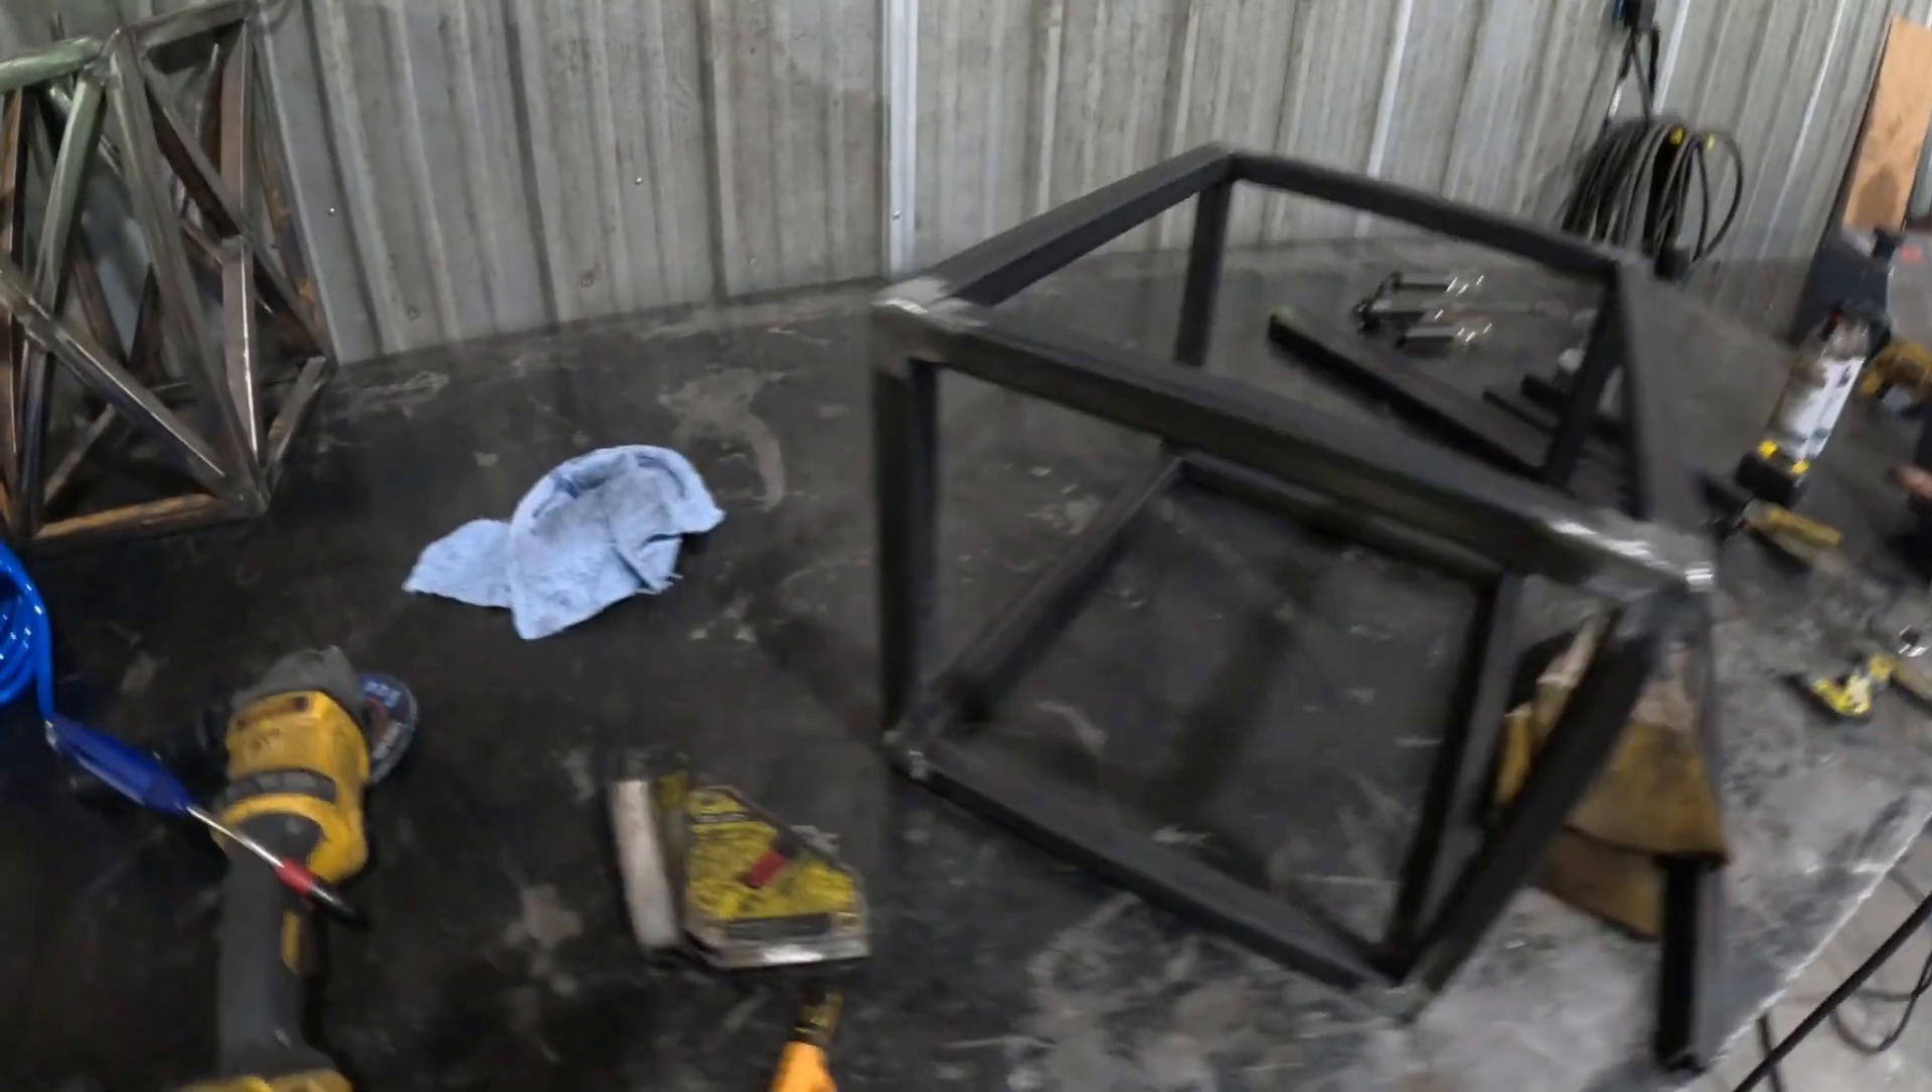We got the main box all welded up corners kind of knocked down.